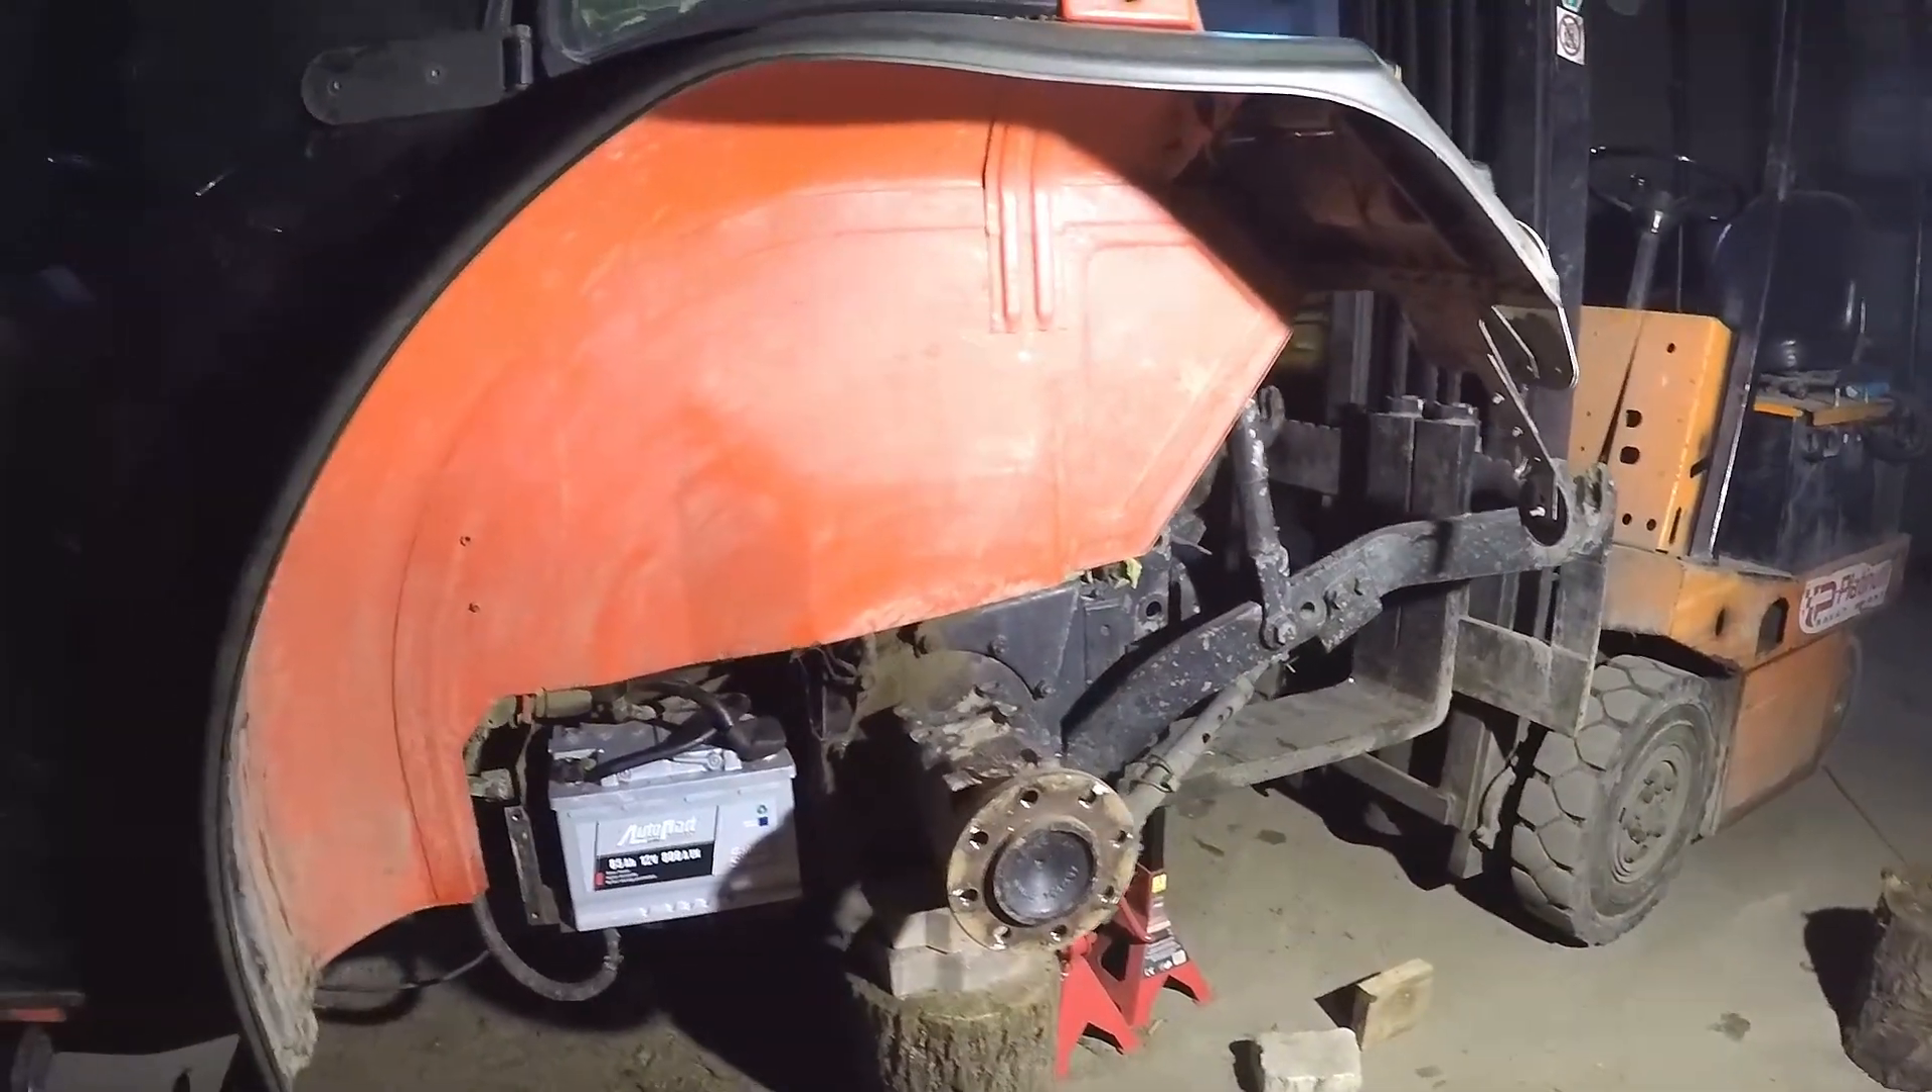Dobra, akumulator wsadzony, wpakowany. Jak widzicie, zostało mi skręcić obudowę.